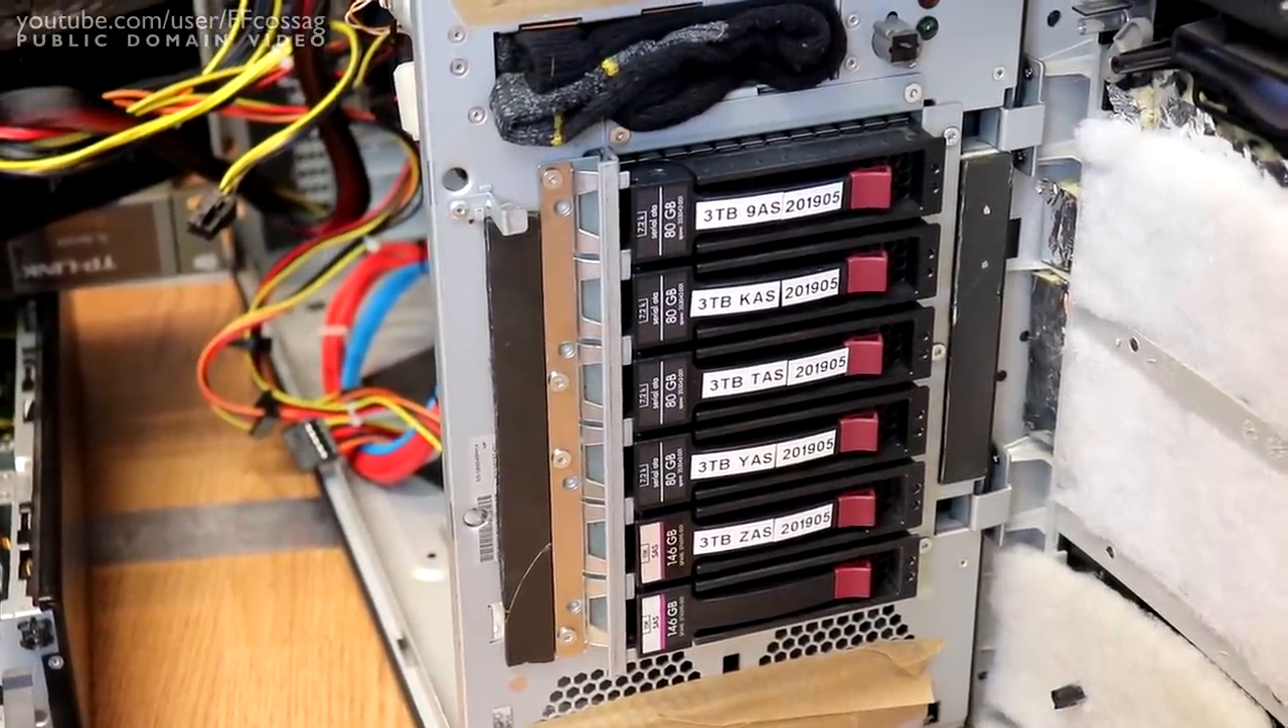All right there we have all our new drives installed and that's a thing of beauty.